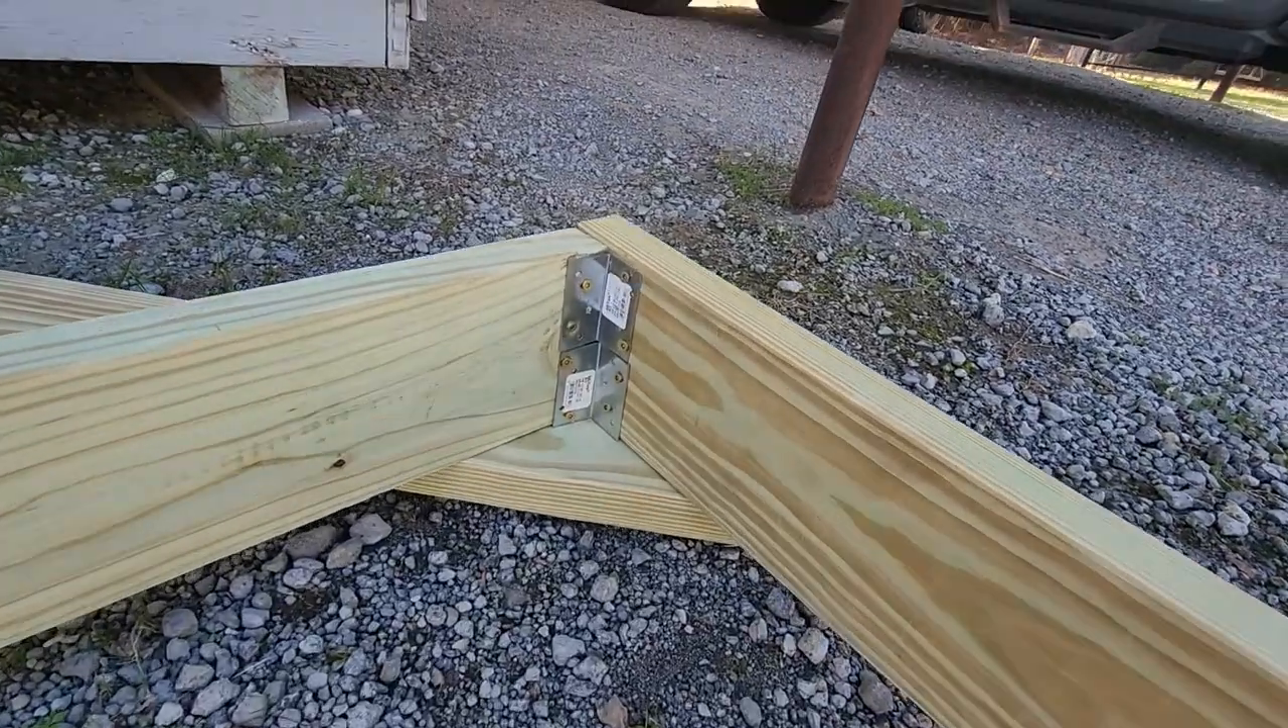Okay, I've got the corners braced up with these little angle pieces.